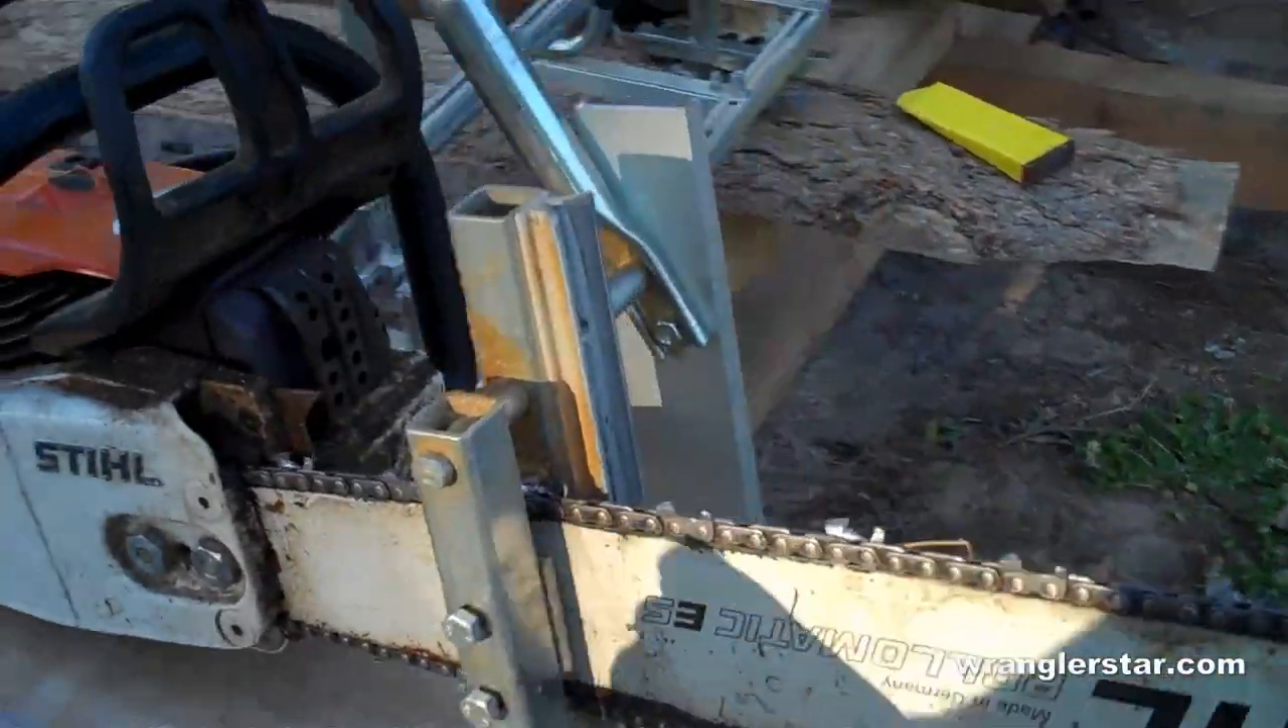So this is the edging attachment right here that I've got clamped onto the saw.